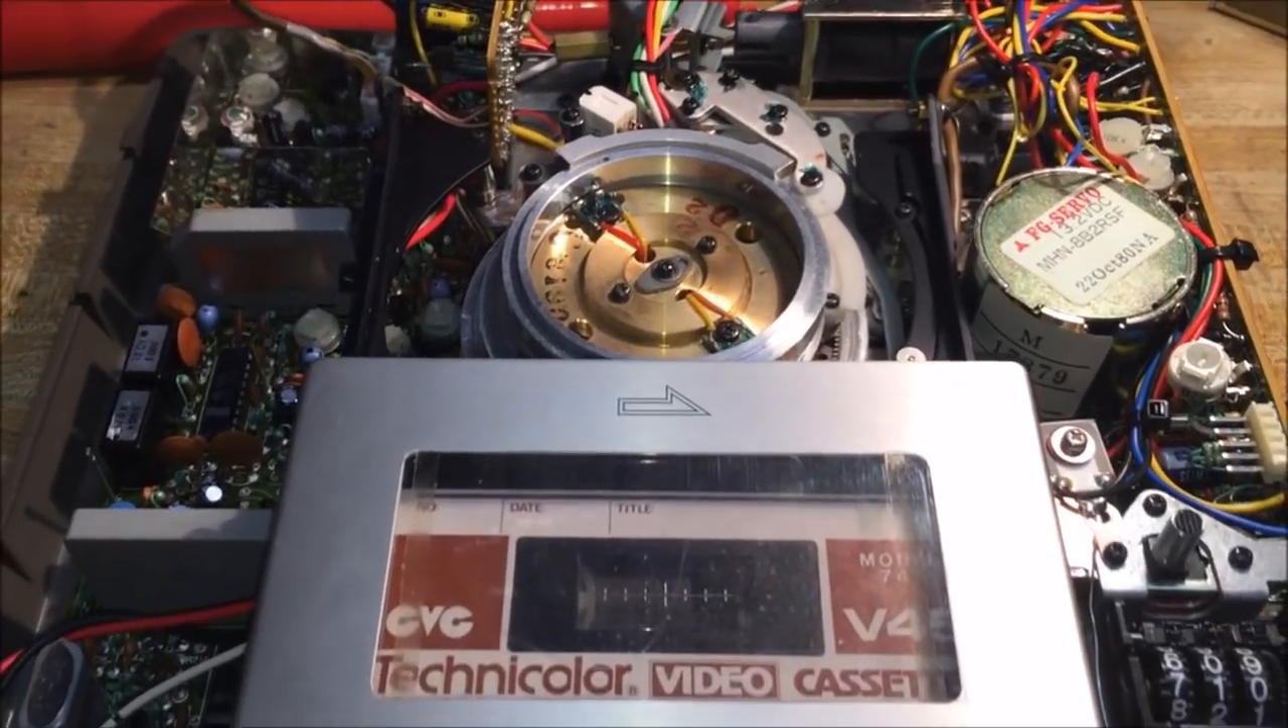But this is the unit with the lid removed and it's a very simple made machine.